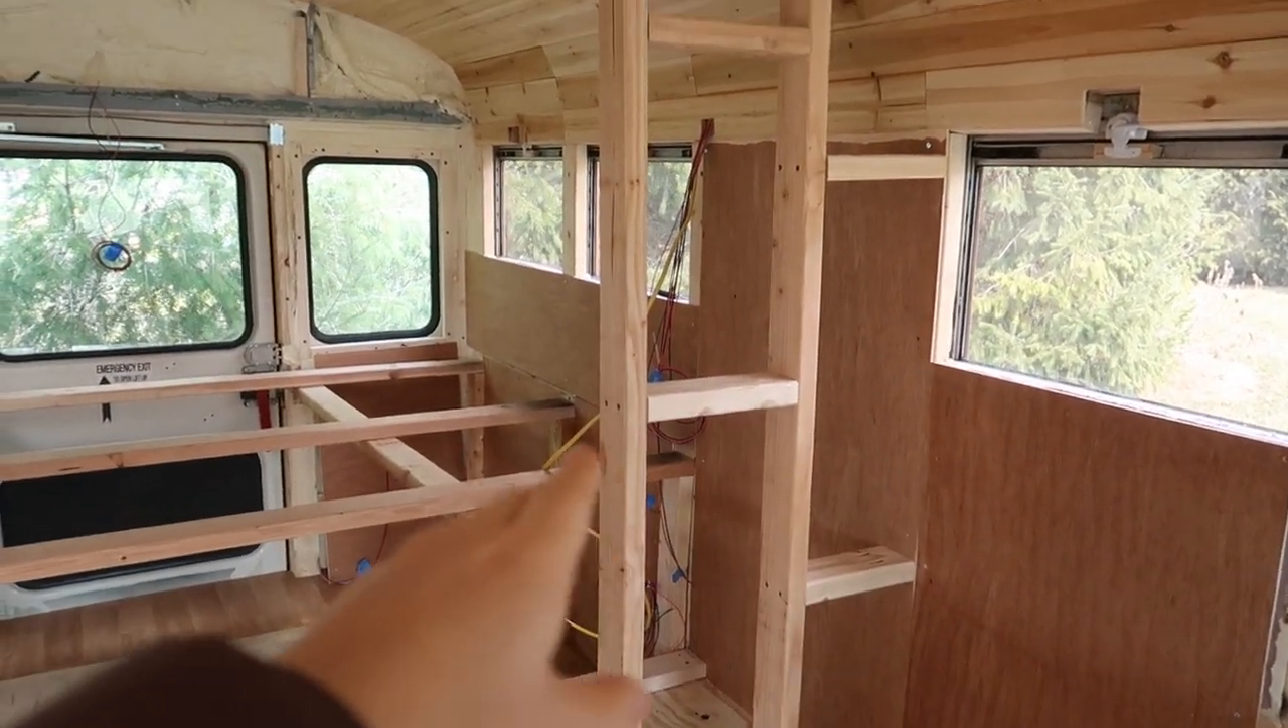So you can see we finished screwing in these two vertical posts and then we added these four horizontal braces um just to help support and keep everything square and attached to the side of the bus.